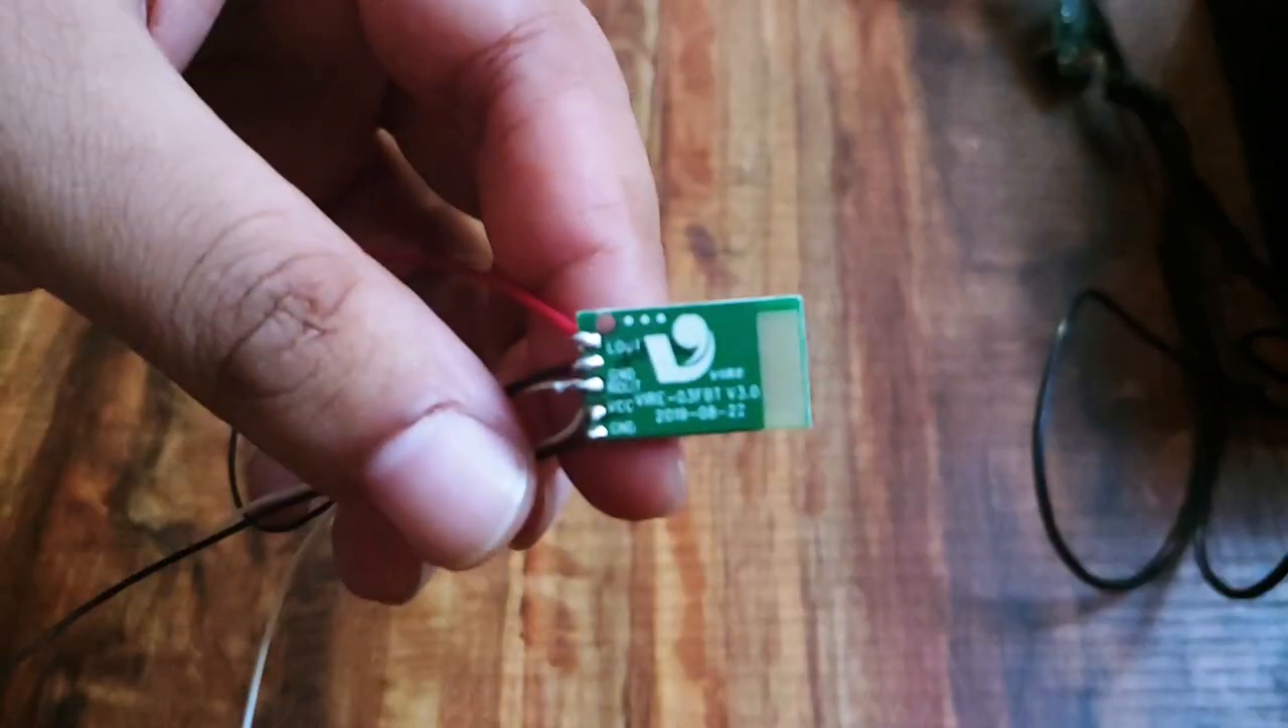Now as you can see I have completed the soldering part at Bluetooth chip.